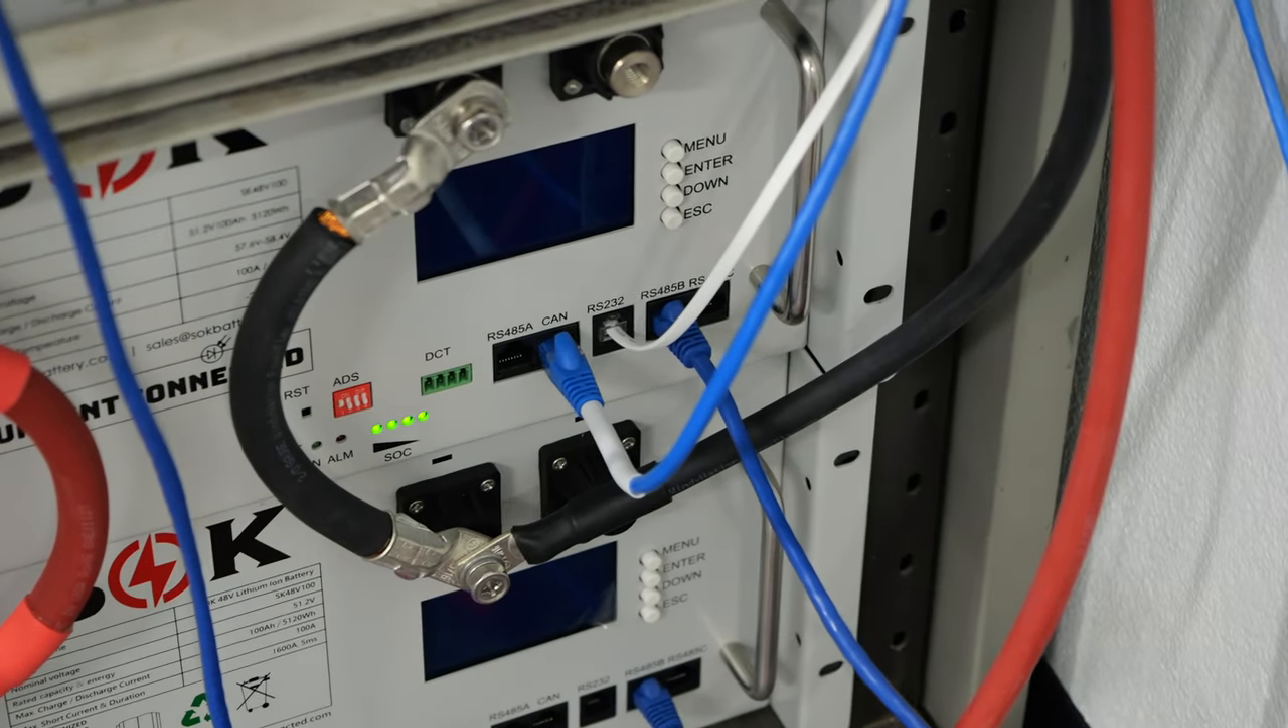I've got my CAN bus and RS -232 connections landed.